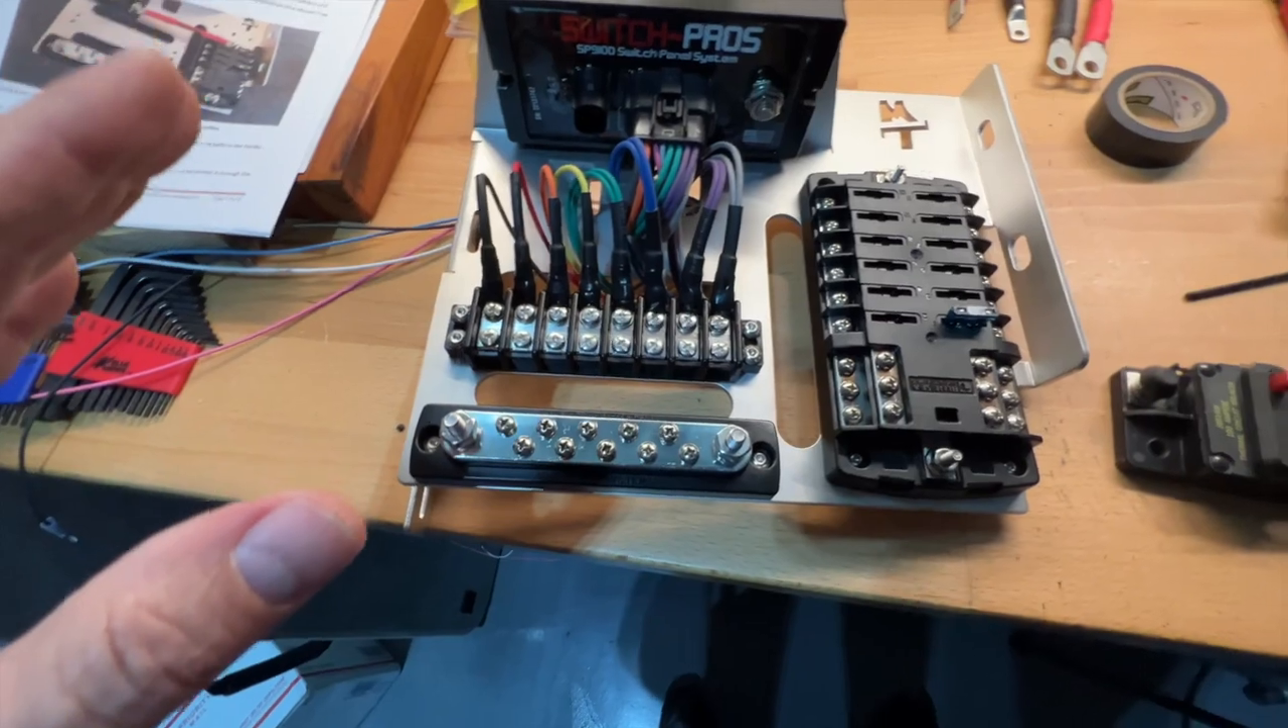The last component i believe other than wiring that we have to attach to the tray is the circuit breaker right here and it's going to go with this orientation just like this with these uh two slots here.